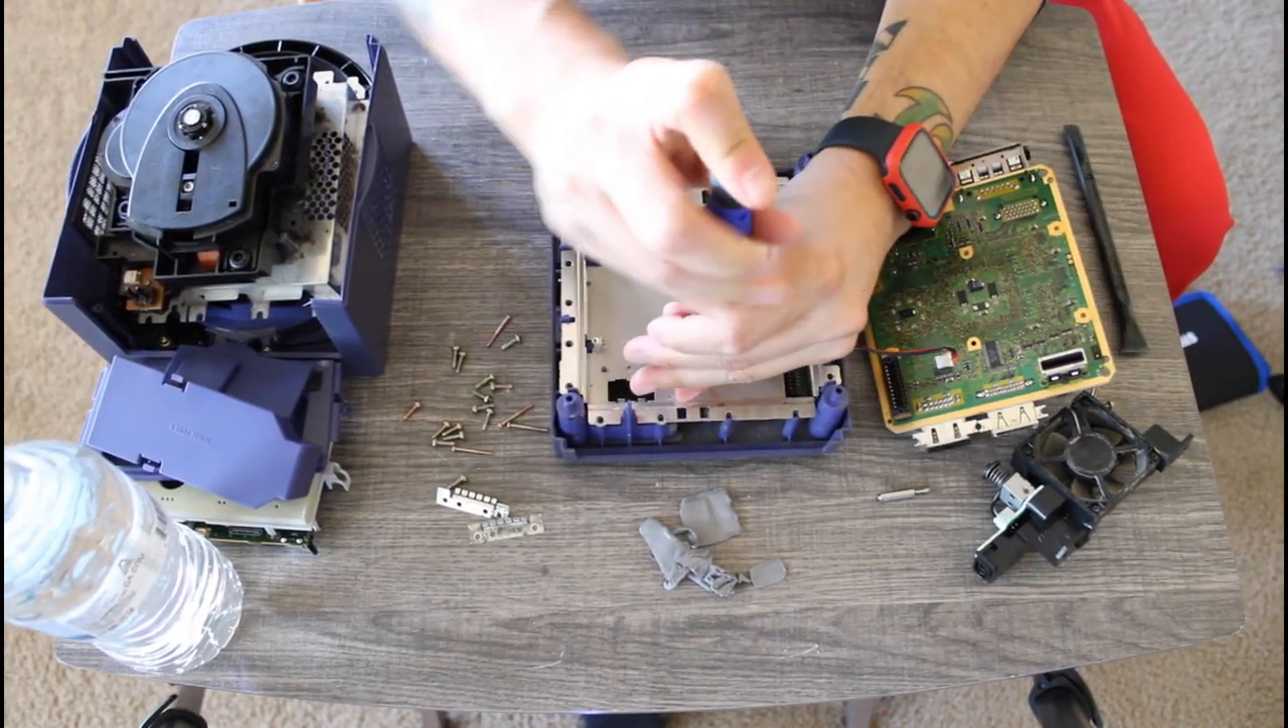I am still not done taking apart this gamecube.